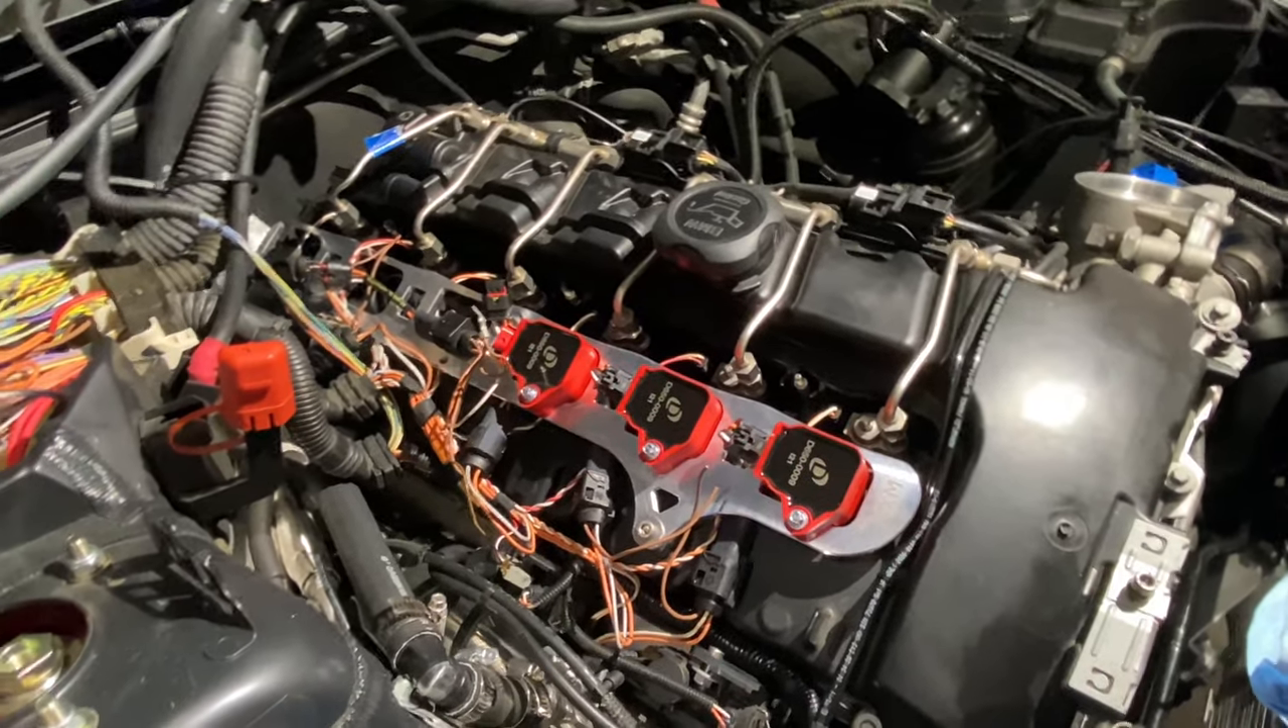You can see i have three coils mocked up.